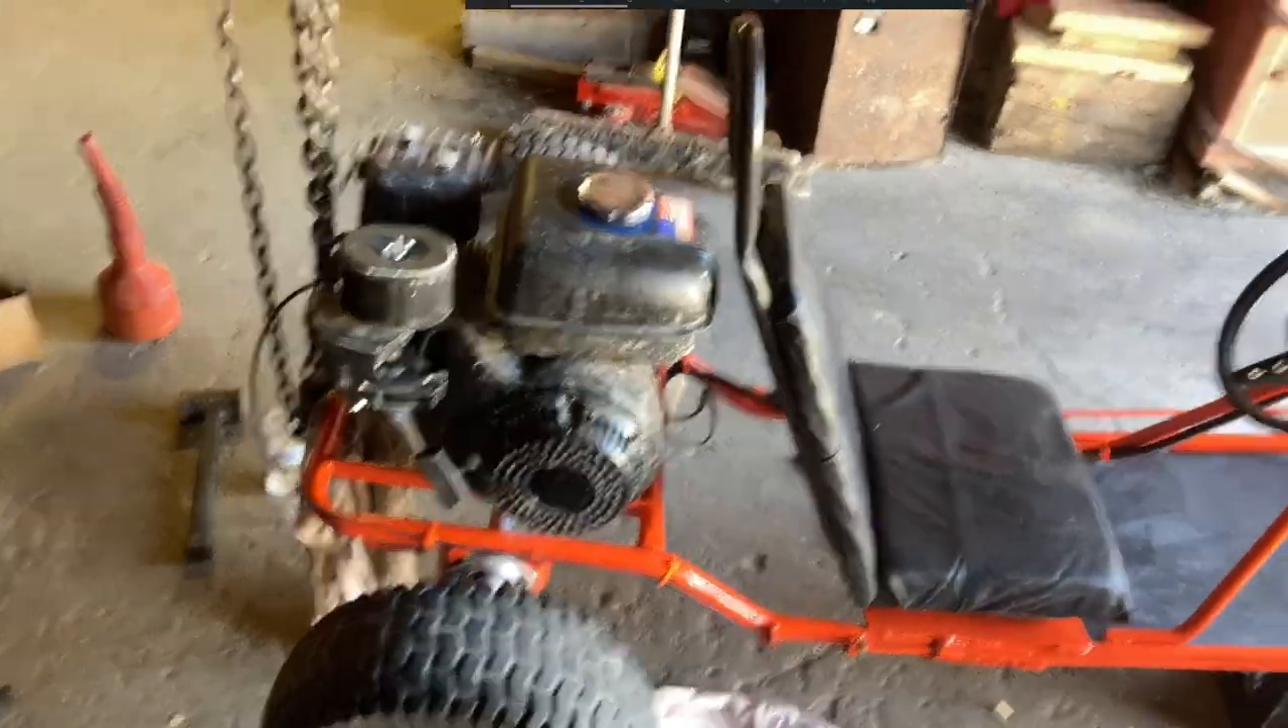I got the seat on it looks great.